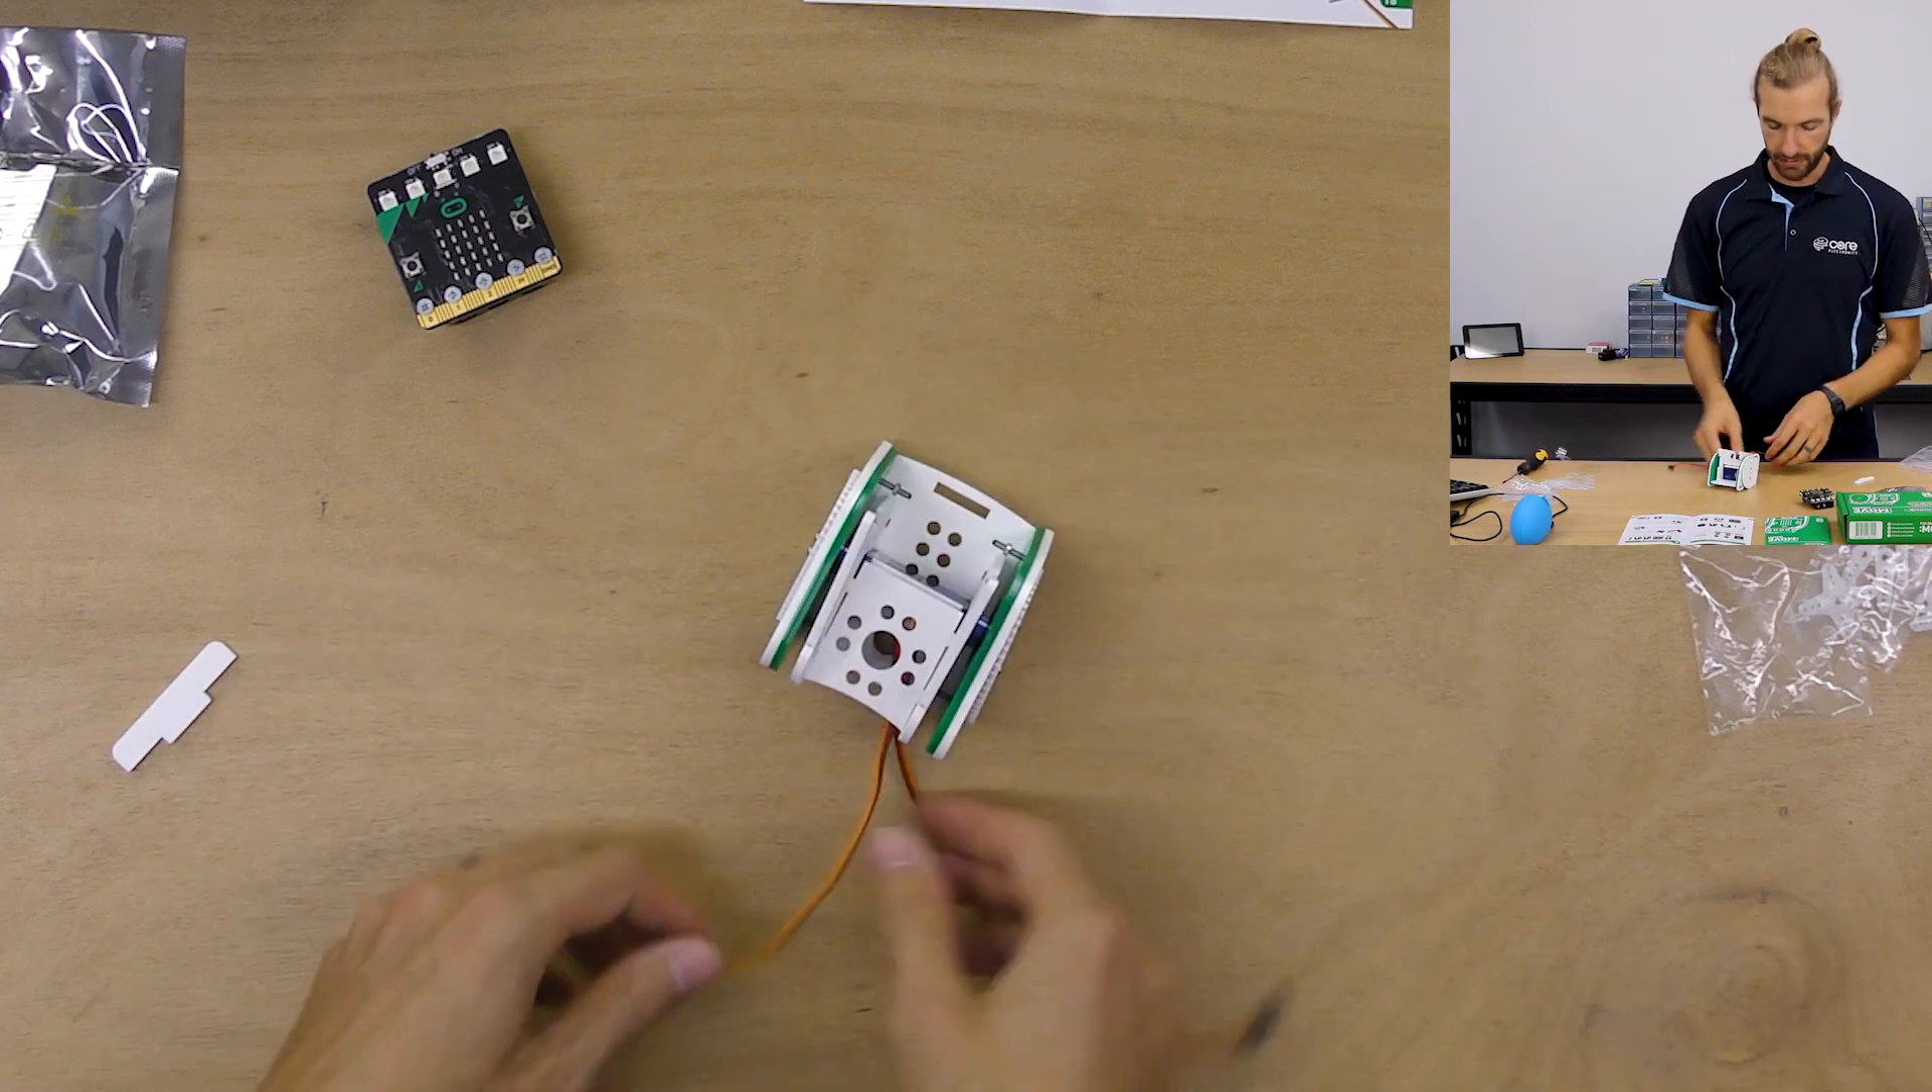Alright, so now our wheels are on the buggy.